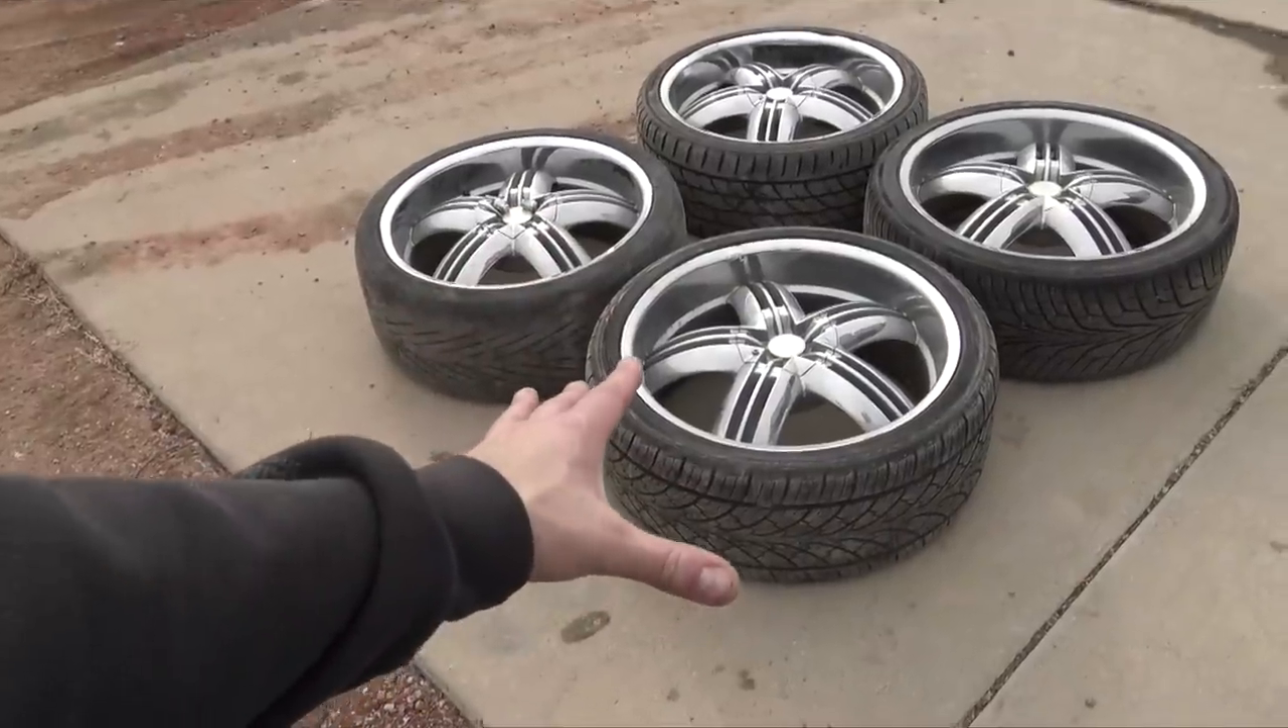22 inch wheels are now off of the magnum.